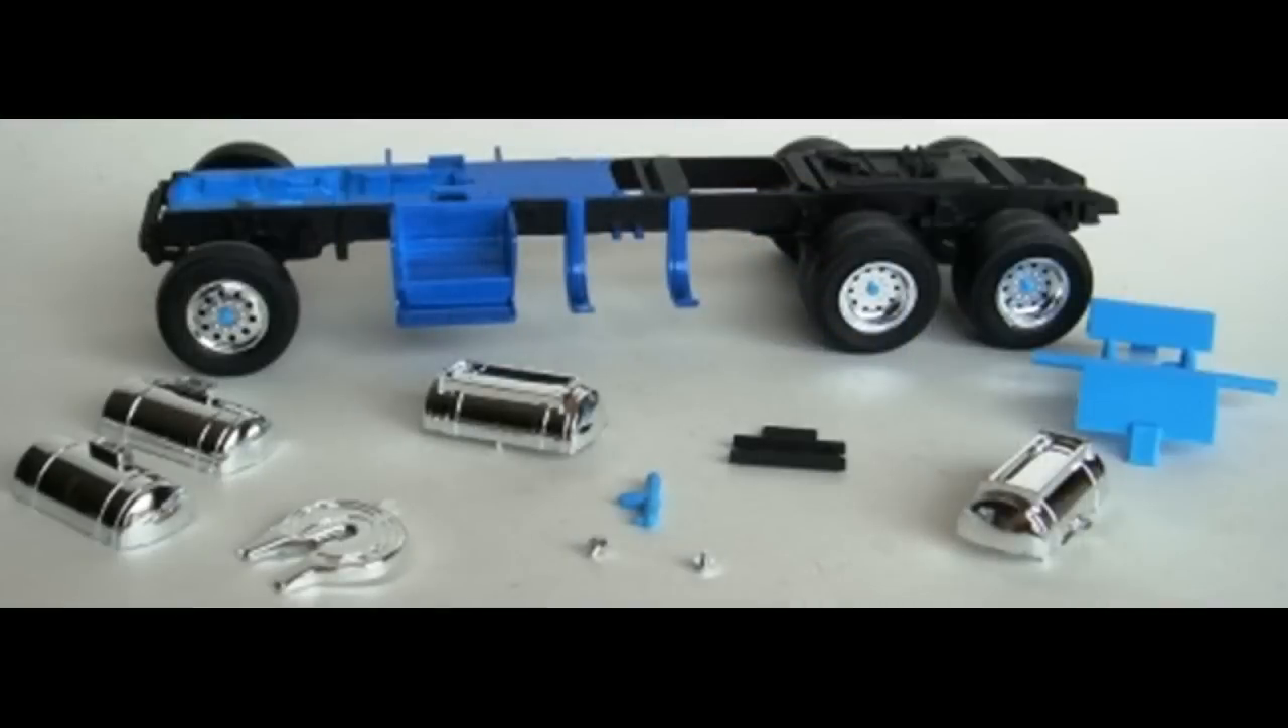And then the two front wheels are each snapped into the tires. And then the tire assemblies are installed onto the front axle spindles.